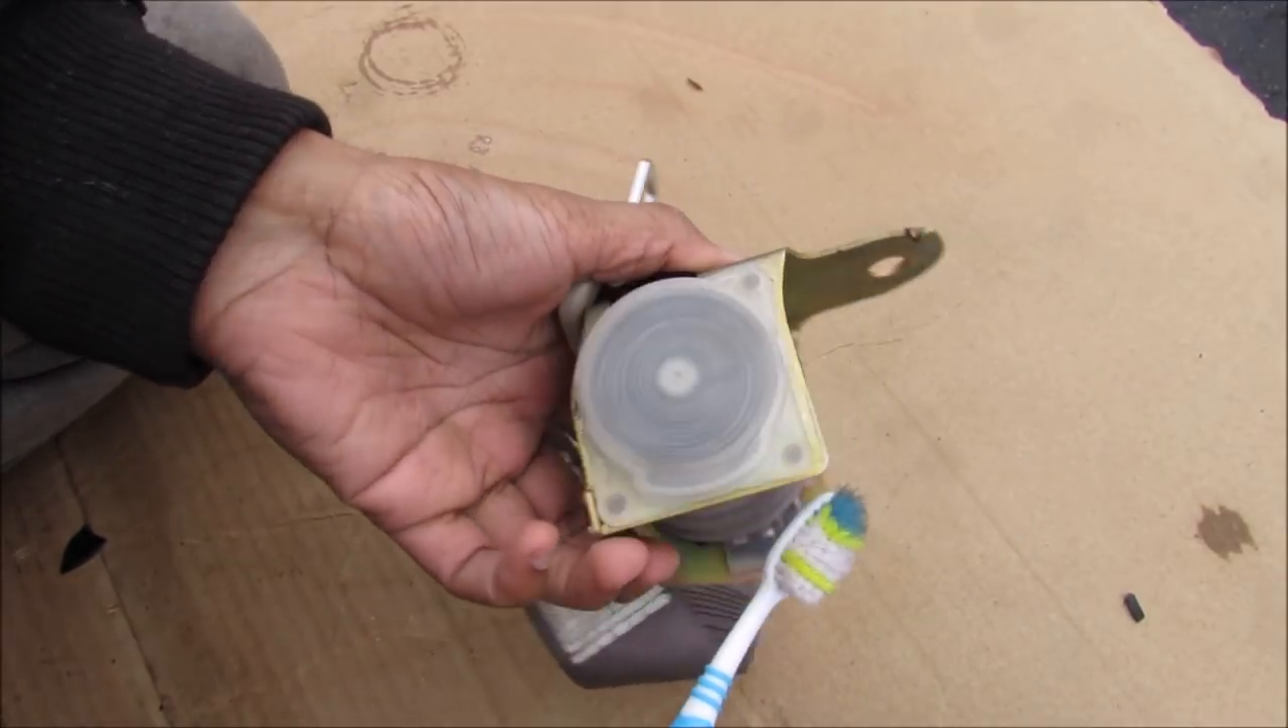Now here I have the rear seat belt removed from the car.